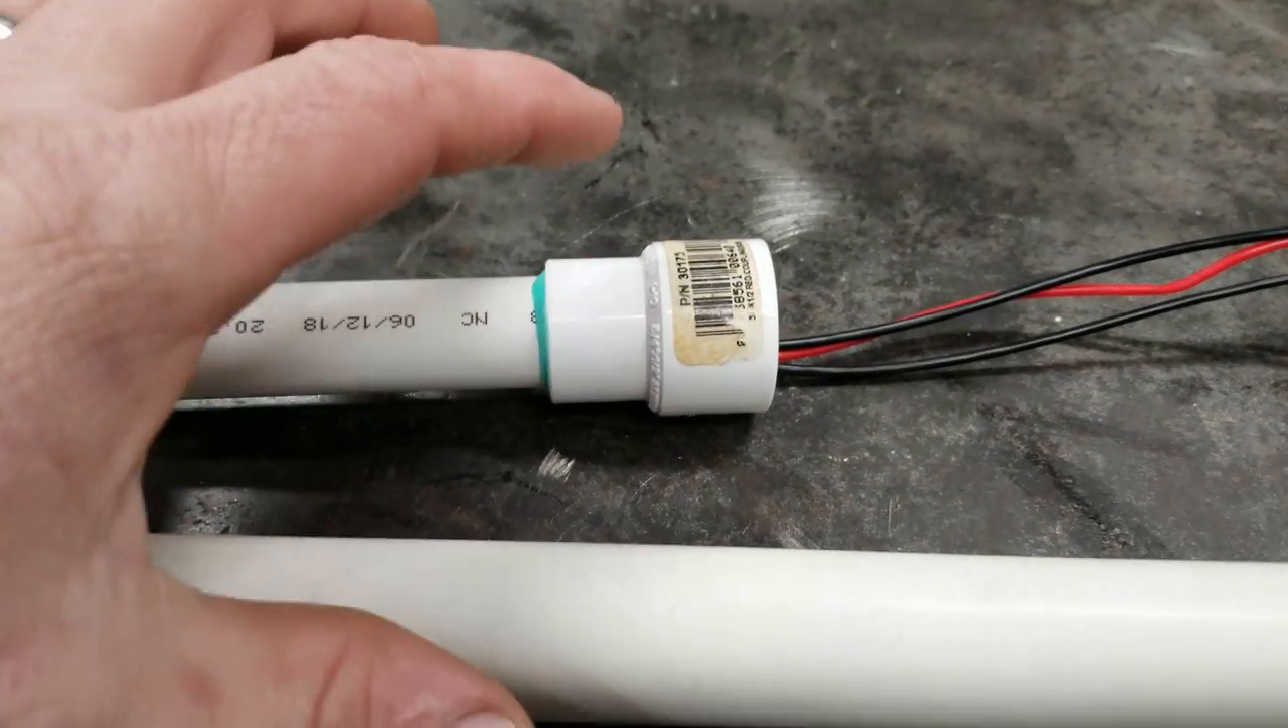Okay, I got my first half inch to three quarter fitting on.